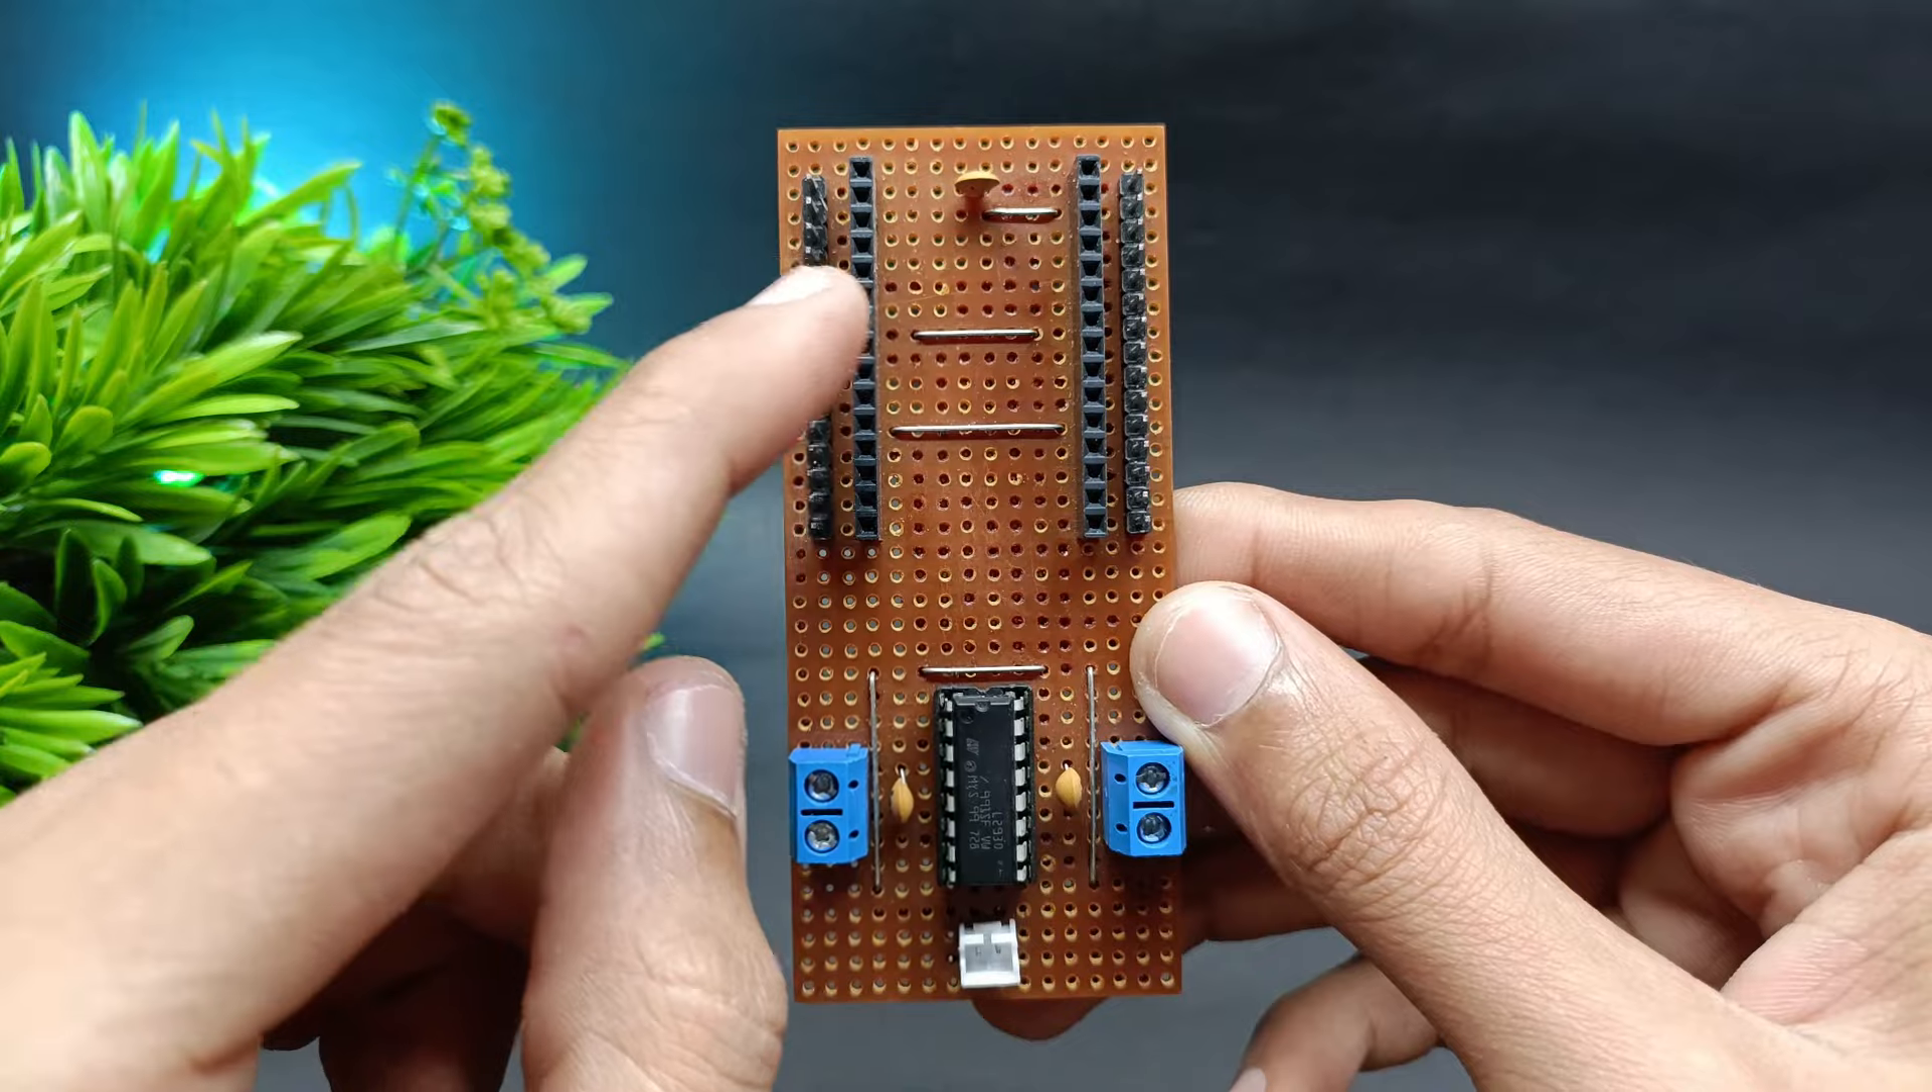यहाँ आप सबसे पहले देख सकते हैं कि मैंने कुछ header pins connect किया।